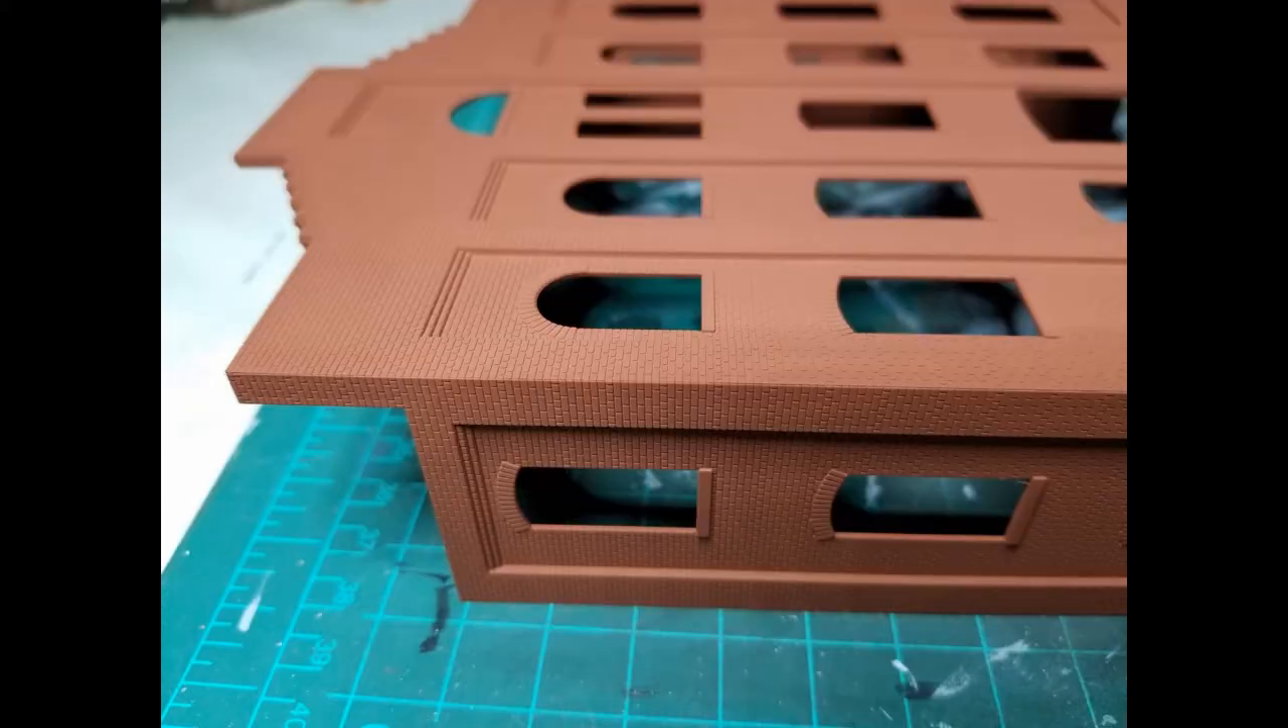And also looking at these pictures, you can see how good the joint fit is in the corners.